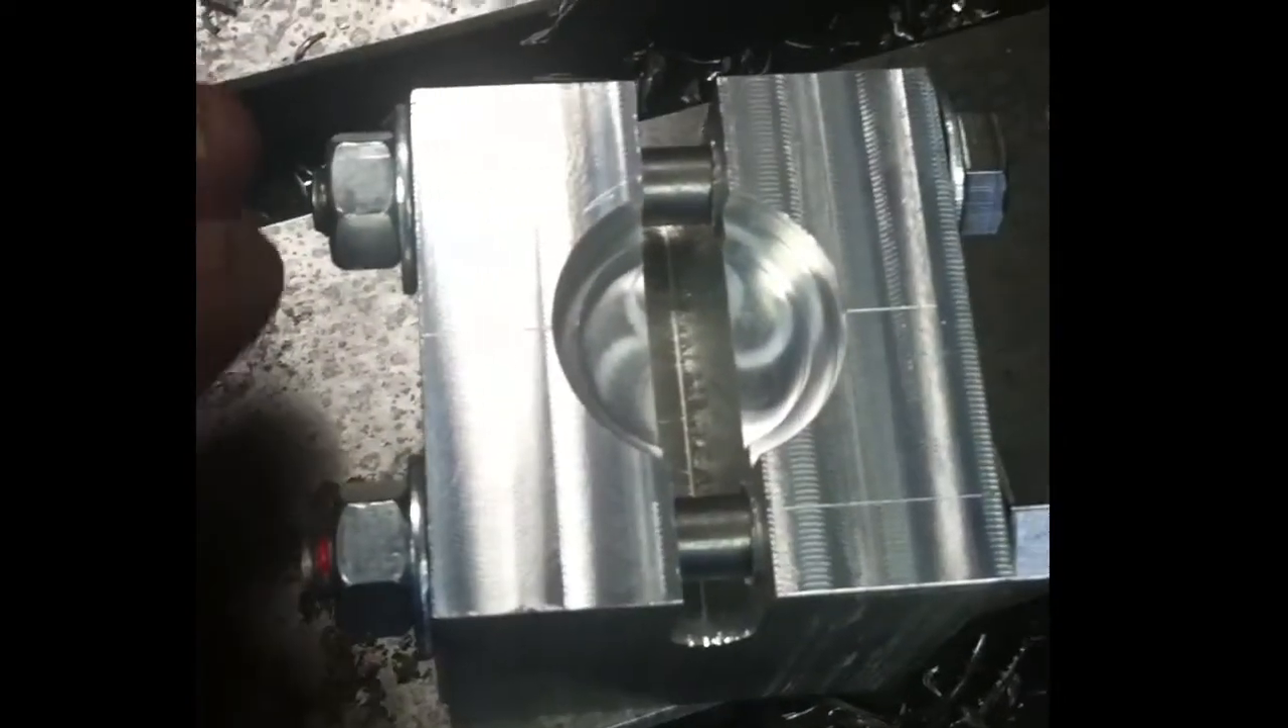So here we've got the fixture with the clamp bolts already drilled in.